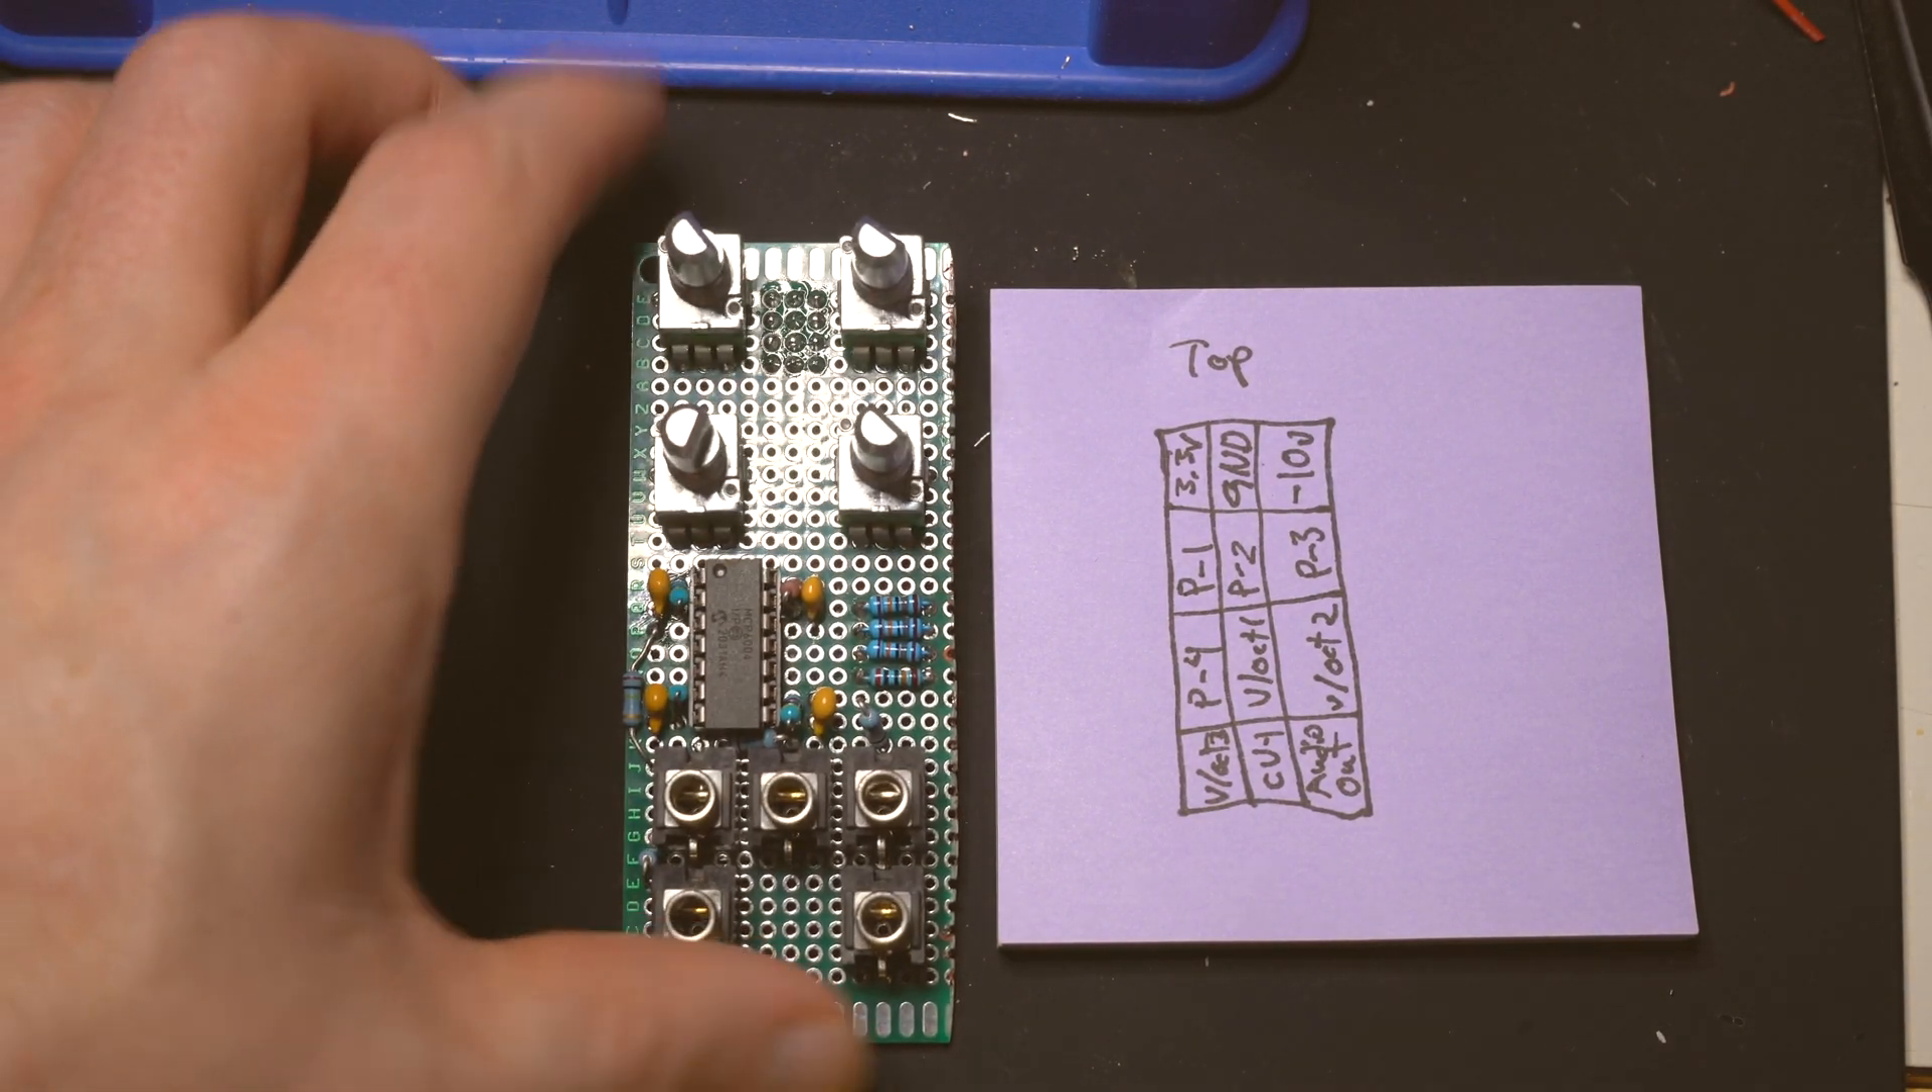And here is actually some components slotted on to the top board.